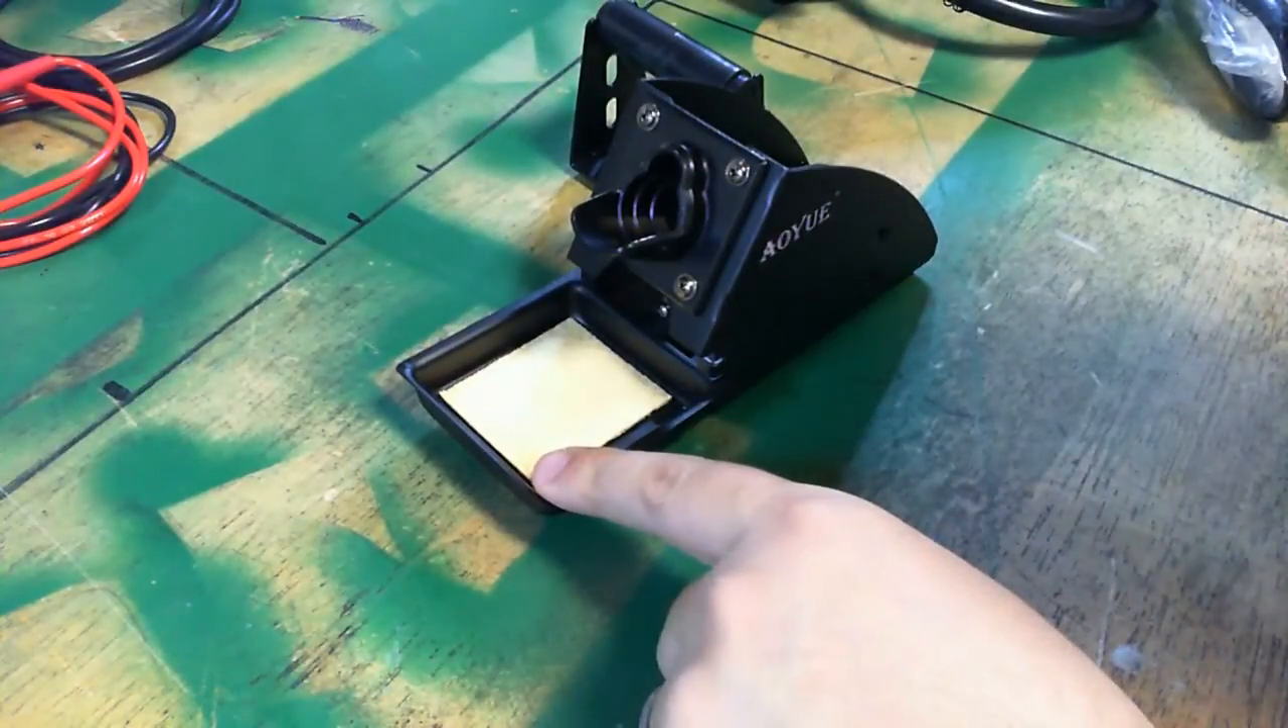Now here we have the soldering iron holder and I have it all put together. This little tray came in that little box as well. And I went ahead and attached it to the holder itself.